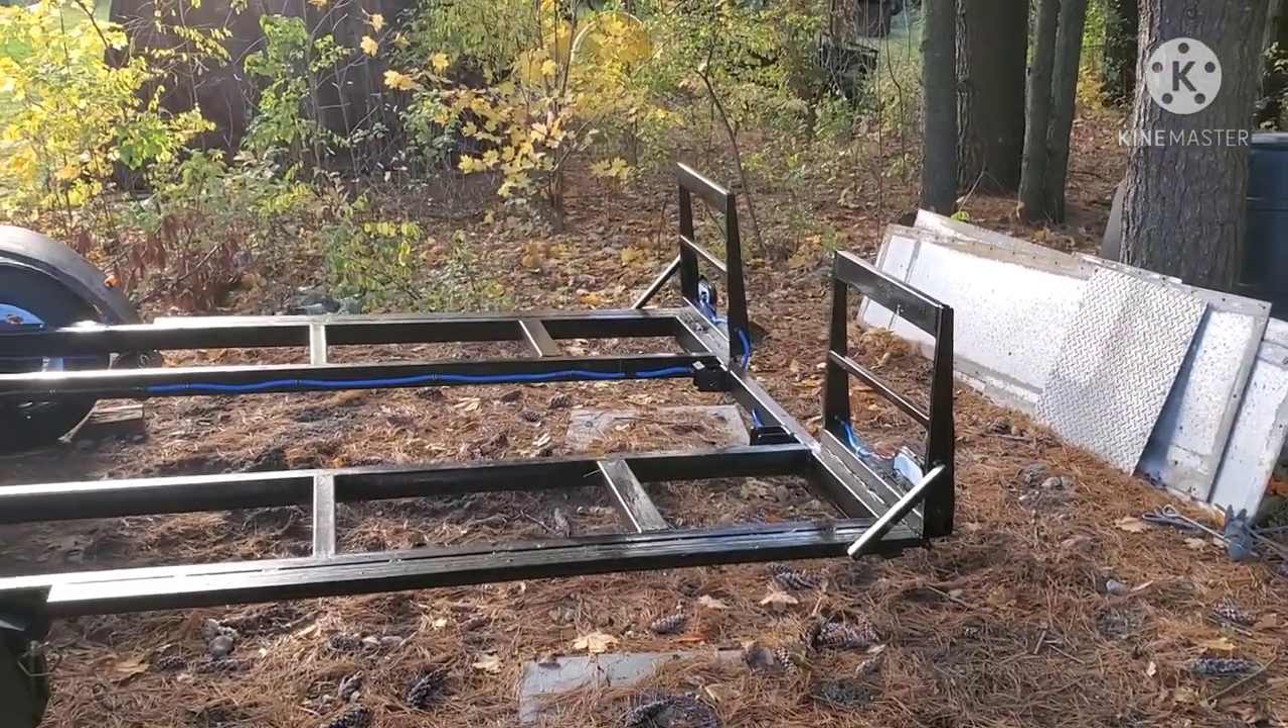I just gotta put the floor on.